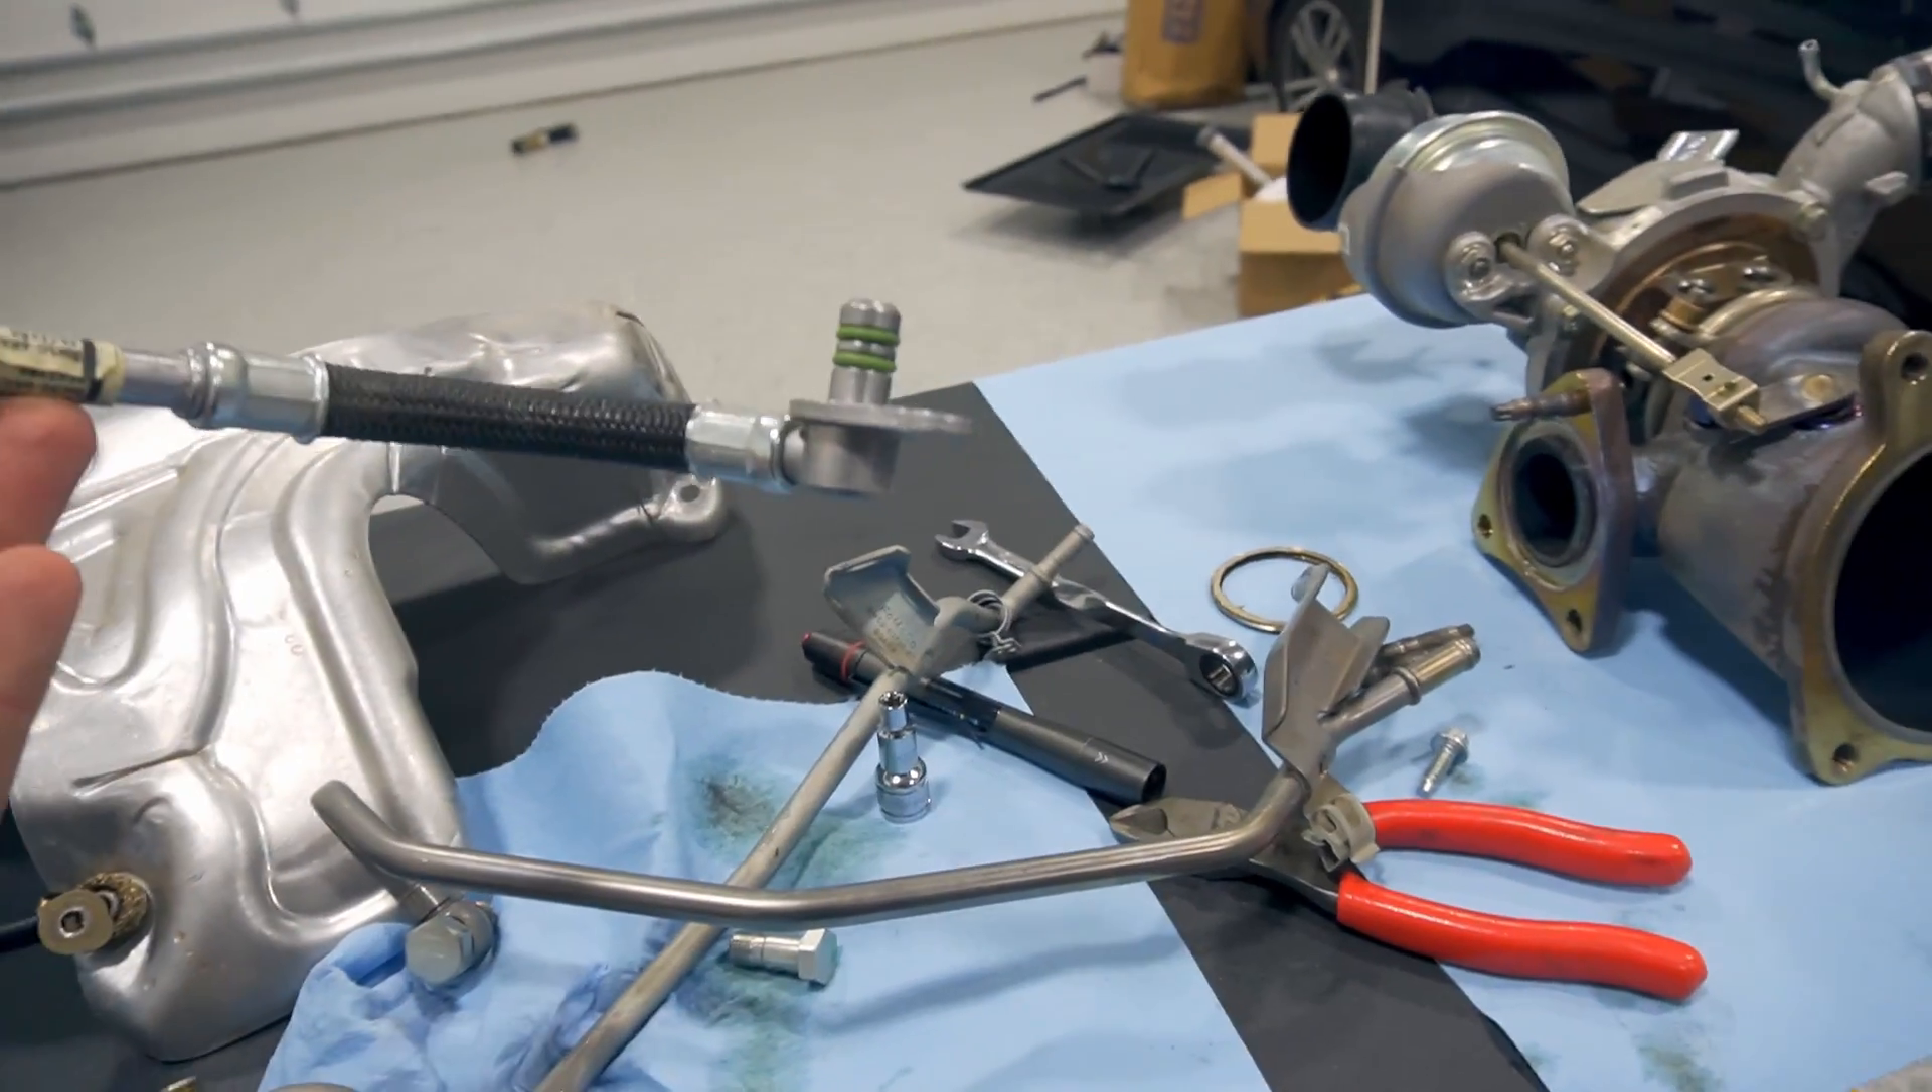Um i still have to throw the oil feed line on but i'm going to do that from the top.